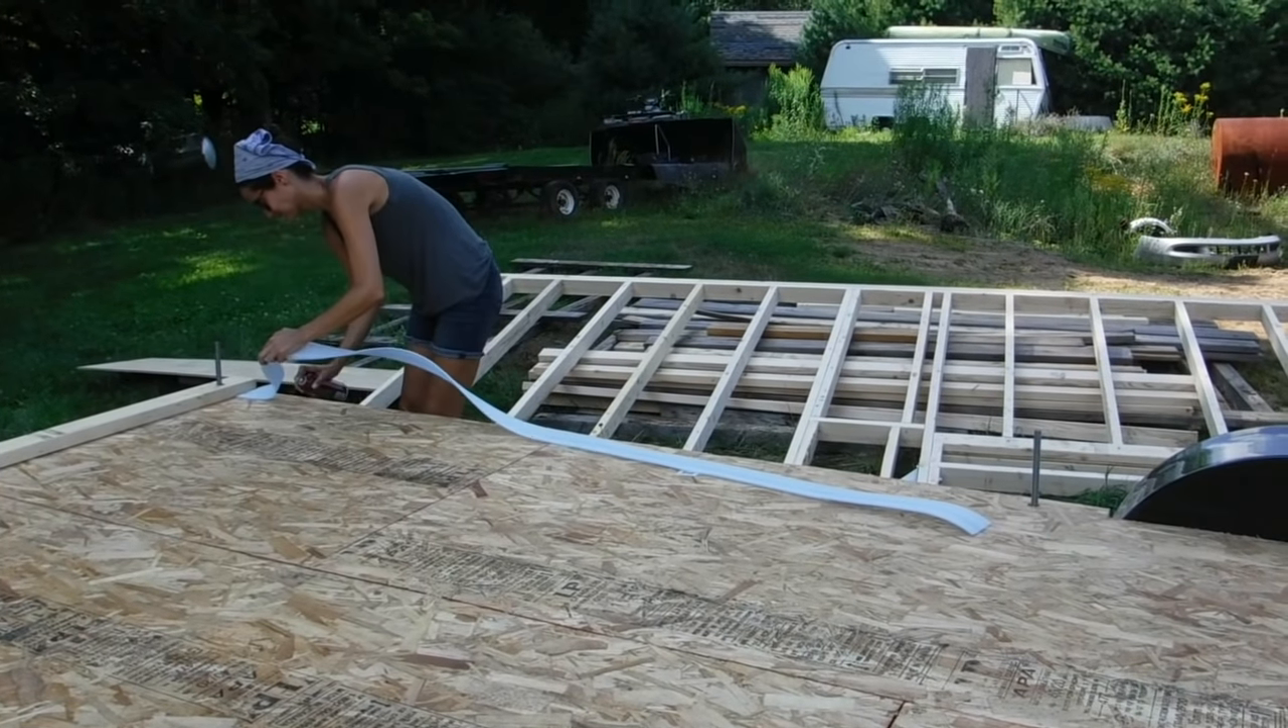This time we remembered to put the sill seal down before standing the walls.